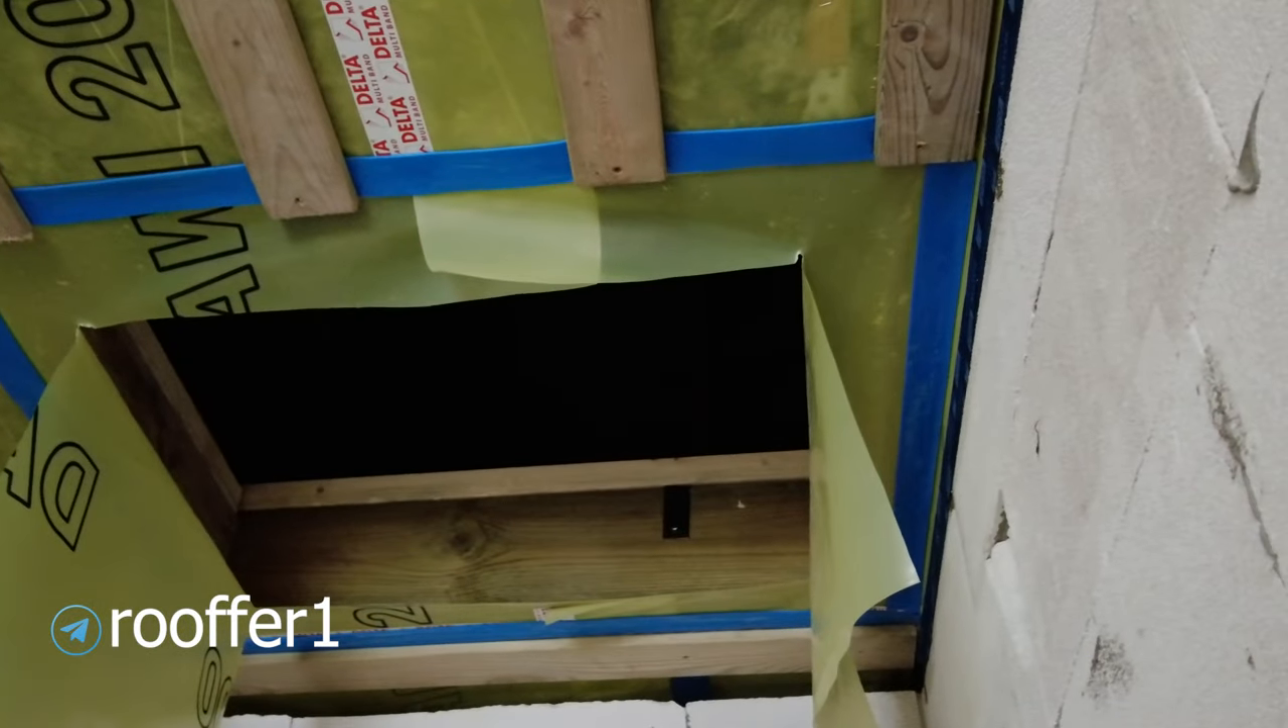Здесь будет смонтирована чердачная лестница. Пока только подготовили проем под монтаж лестницы.